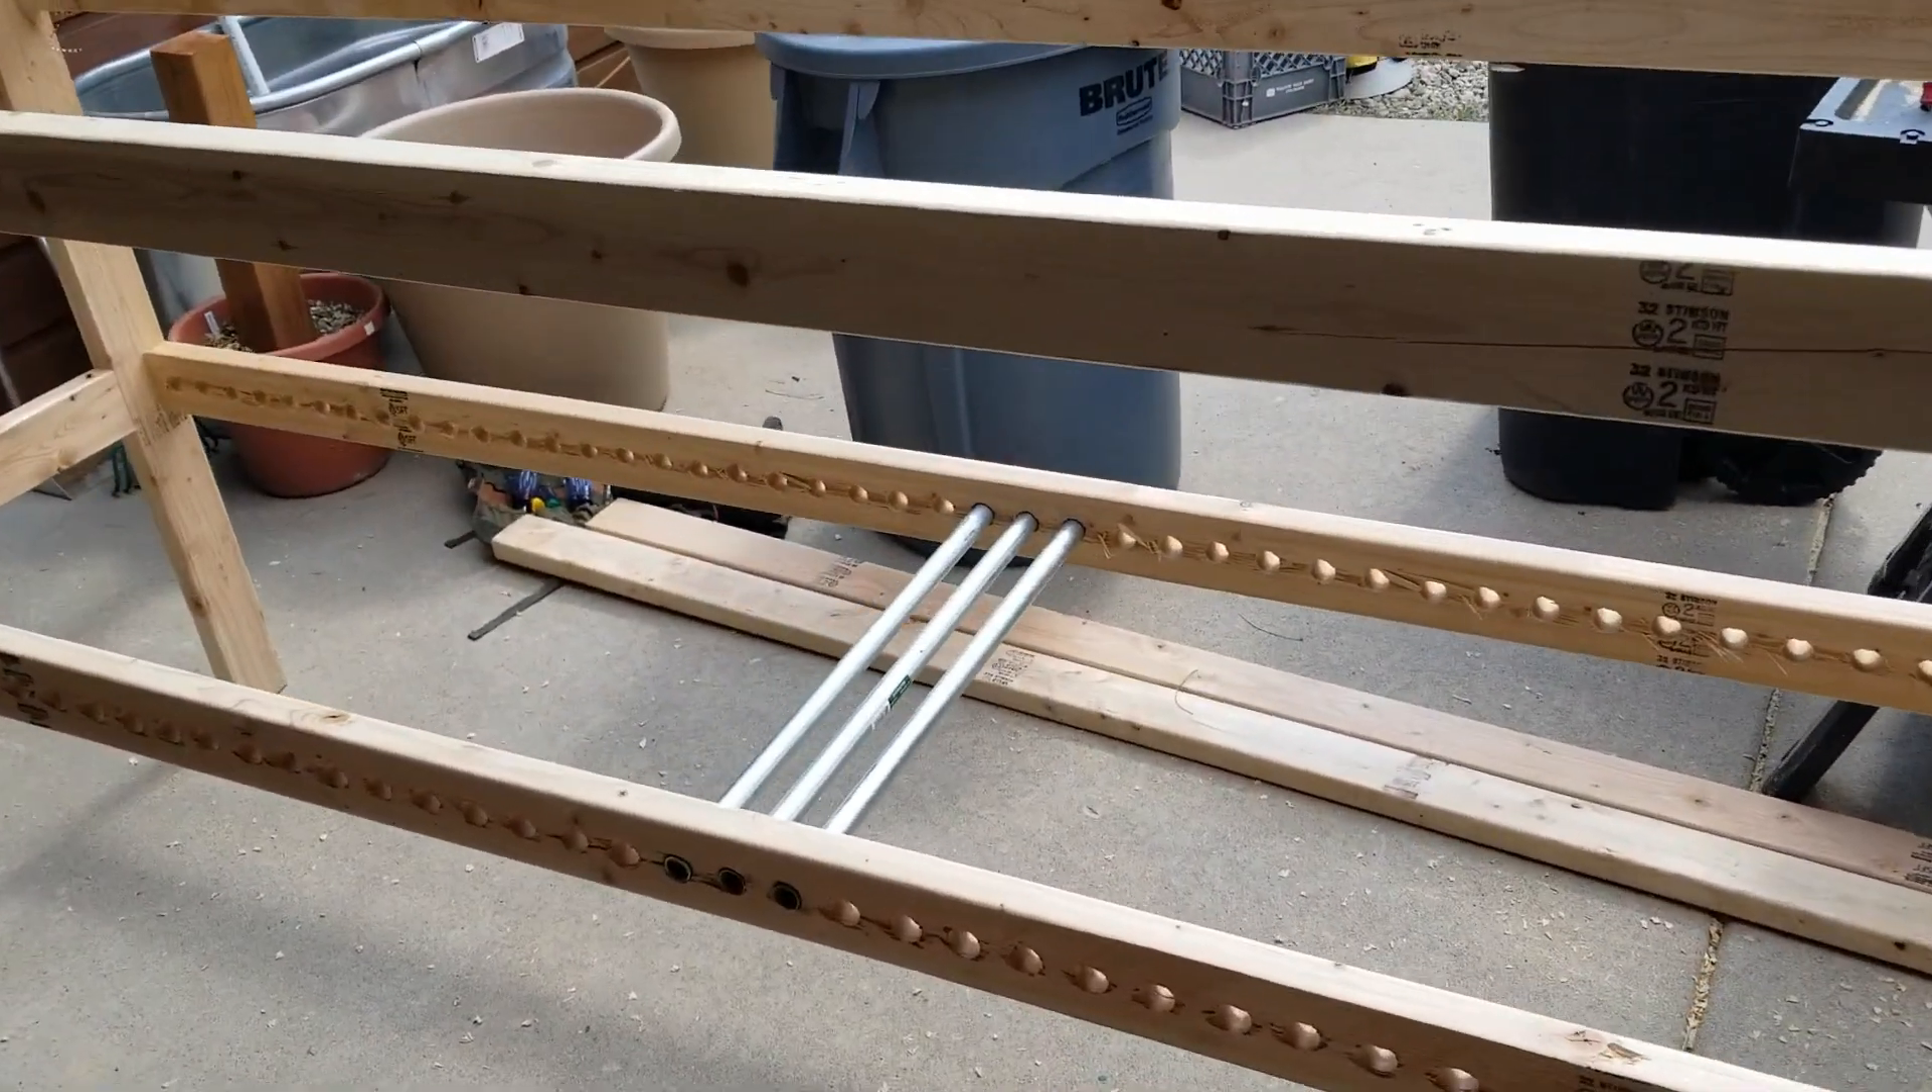But you can kind of see here, I've put in a few bars of the conduit just so you can see how the false bottom is going to run across the entire thing when assembled.